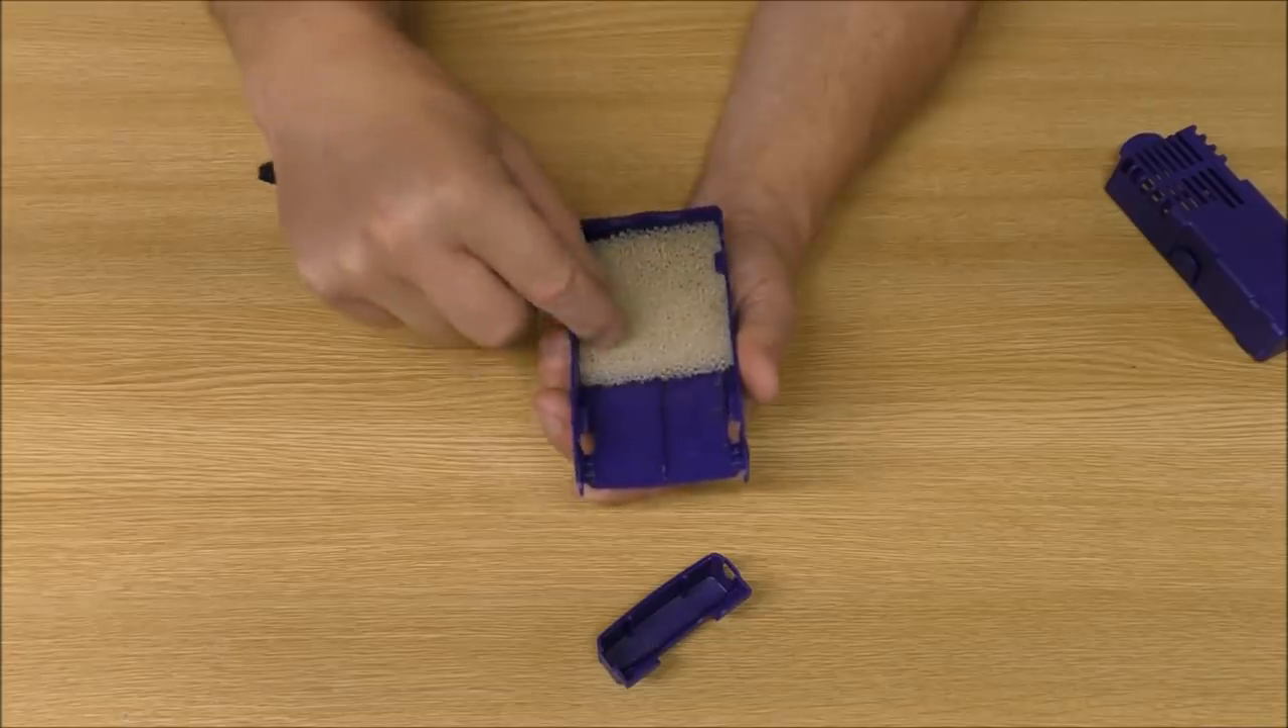And in here, we've actually got a sponge that's a little bit too small. I think ordinarily these coarse sponges come the full size of this cartridge.